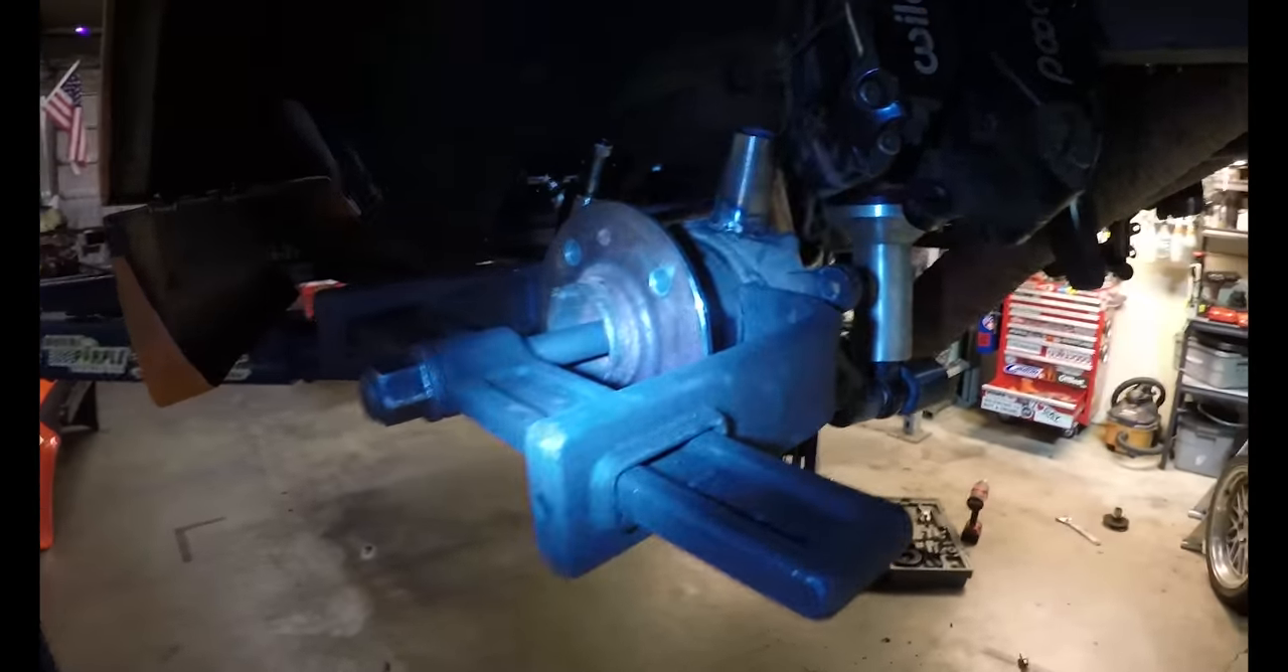Got our hub grappler on here.